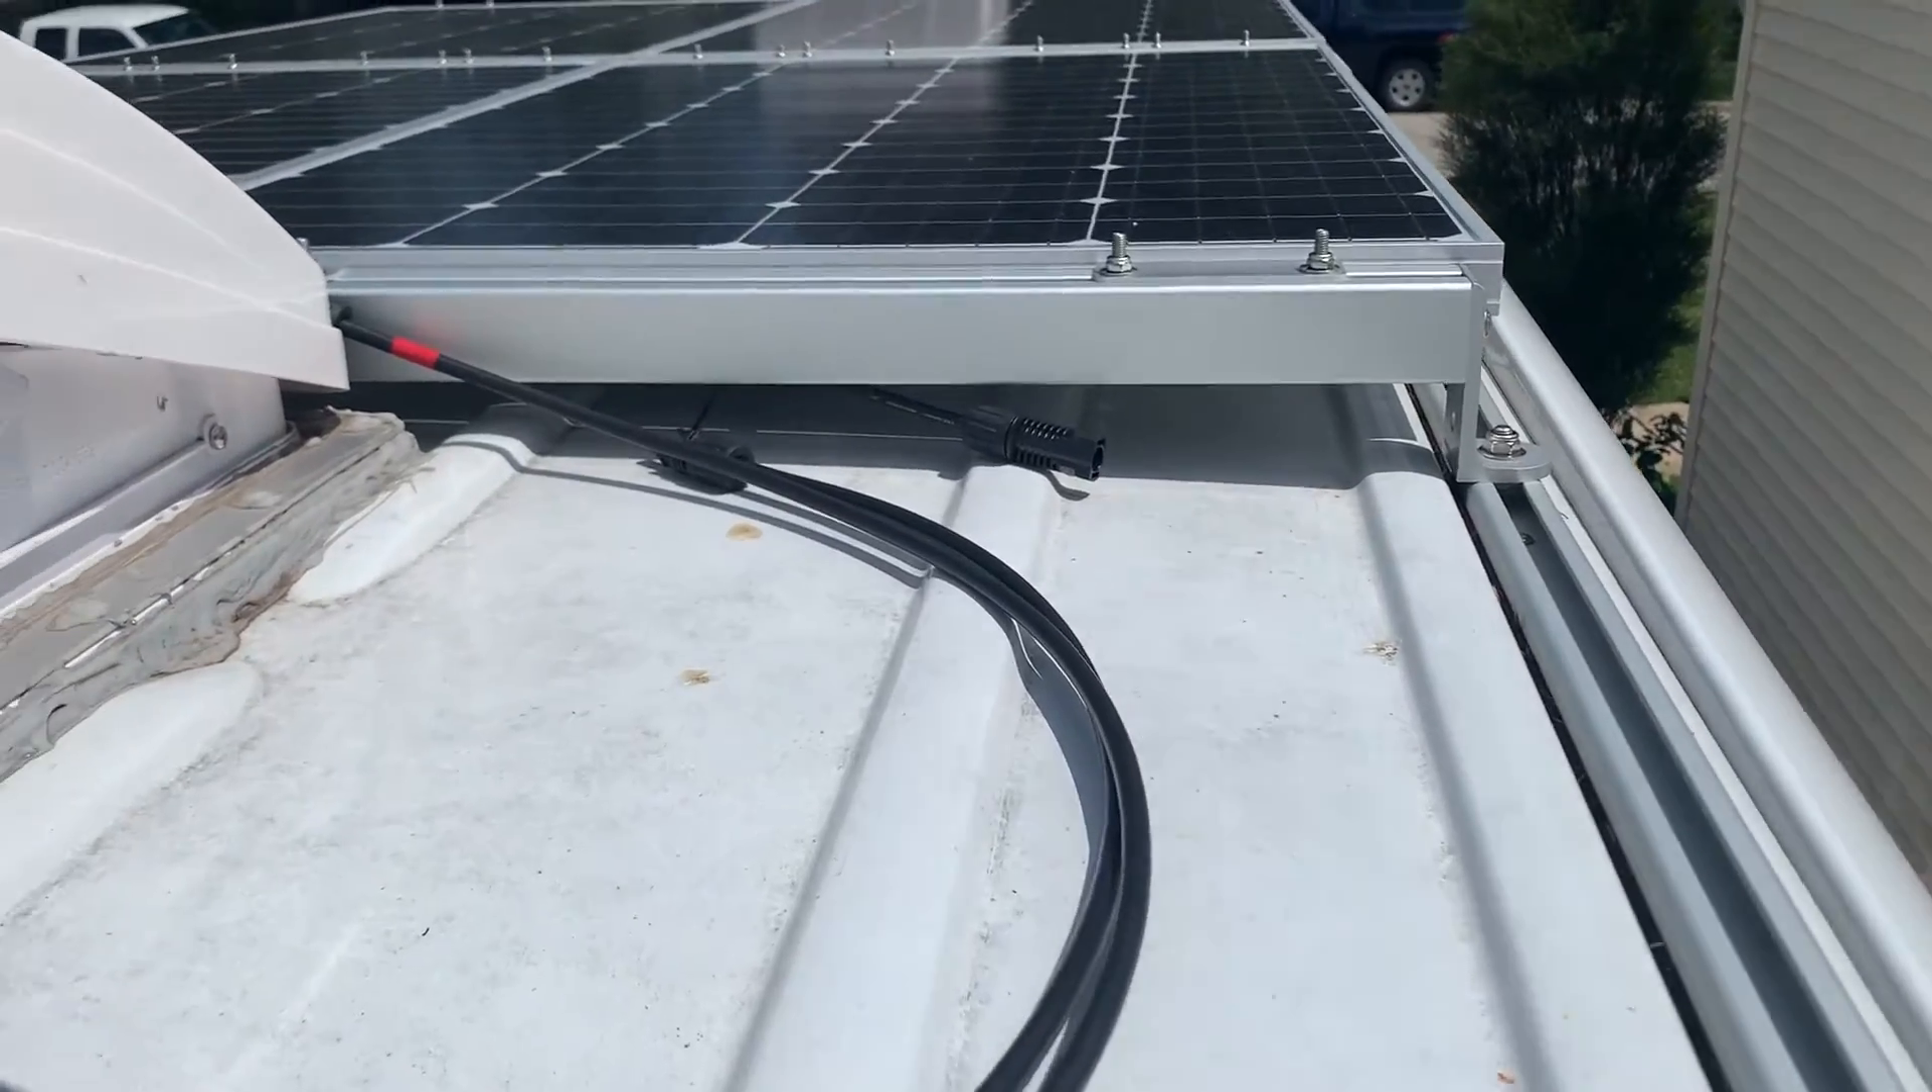Okay, I've run the wires. I don't have them hooked up to the solar panels yet.